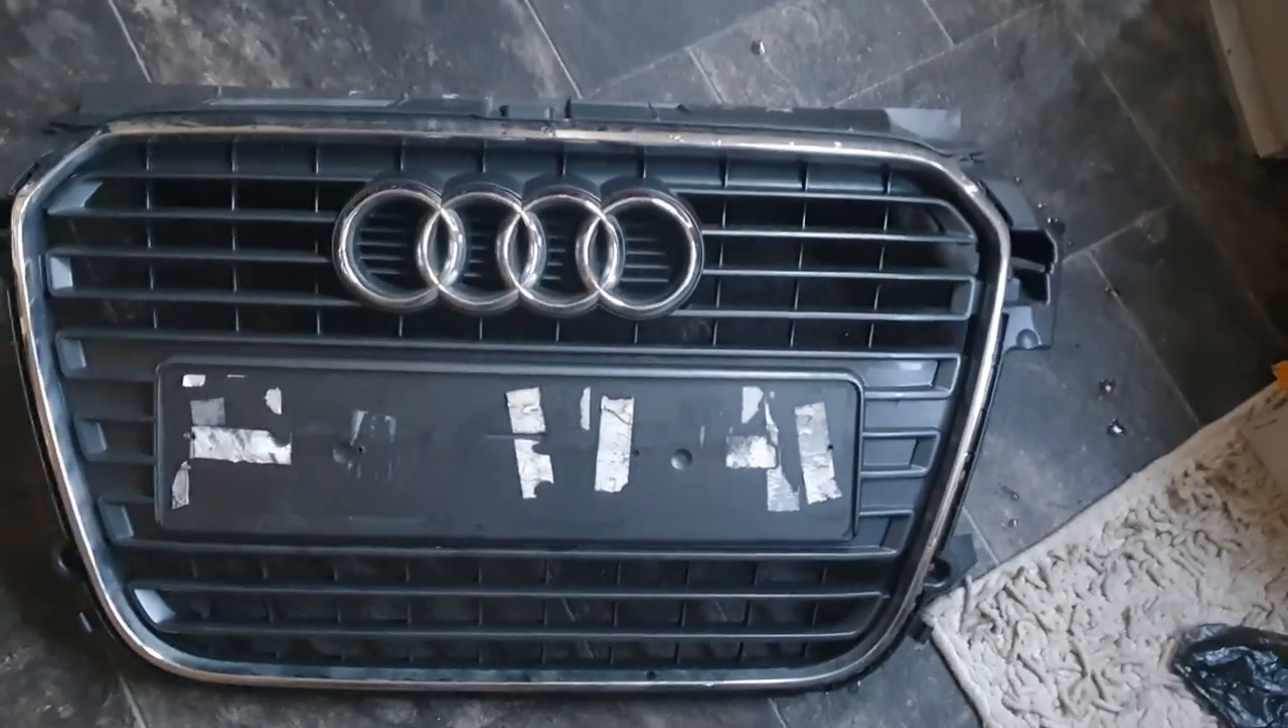So as you can see the grille has already been removed from the bumper which wasn't the easiest thing.